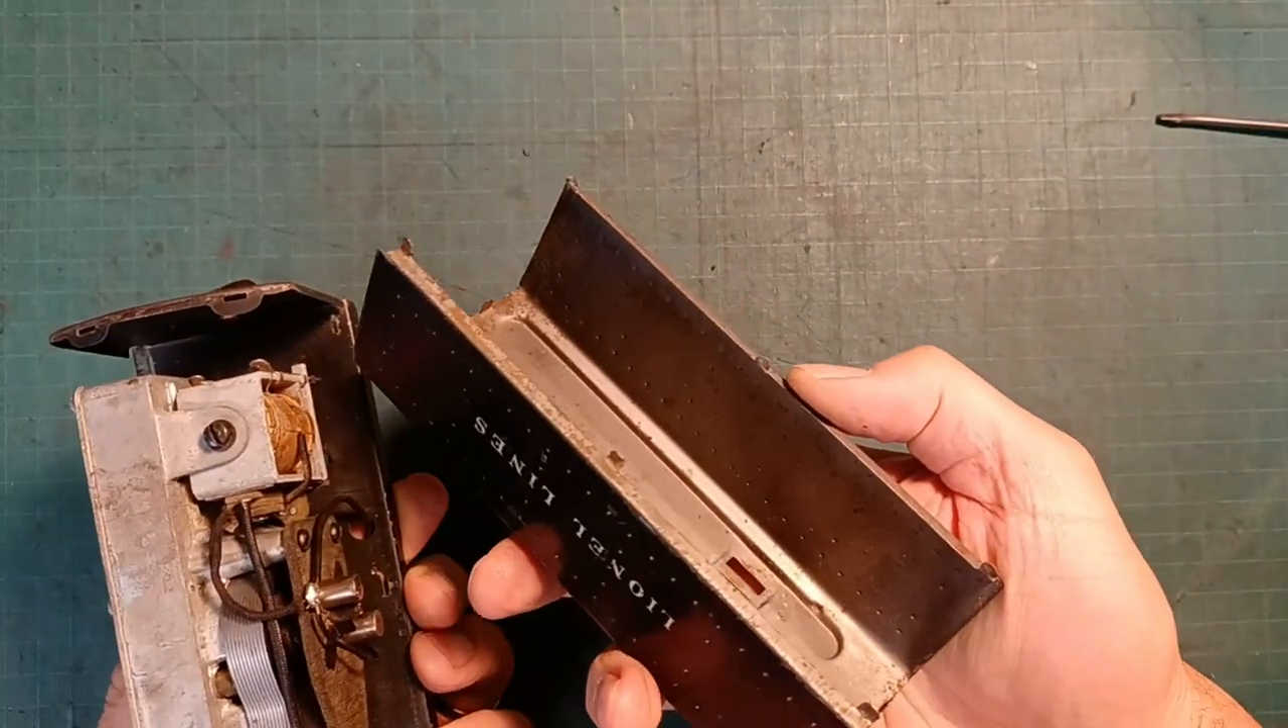Okay, so there is our cover off with all the tabs intact.